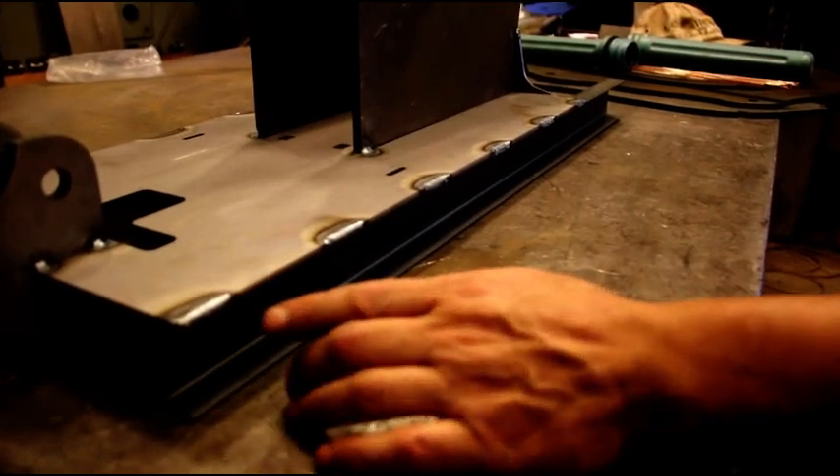Okay now we got the base plate welded to our little pieces of channel here.